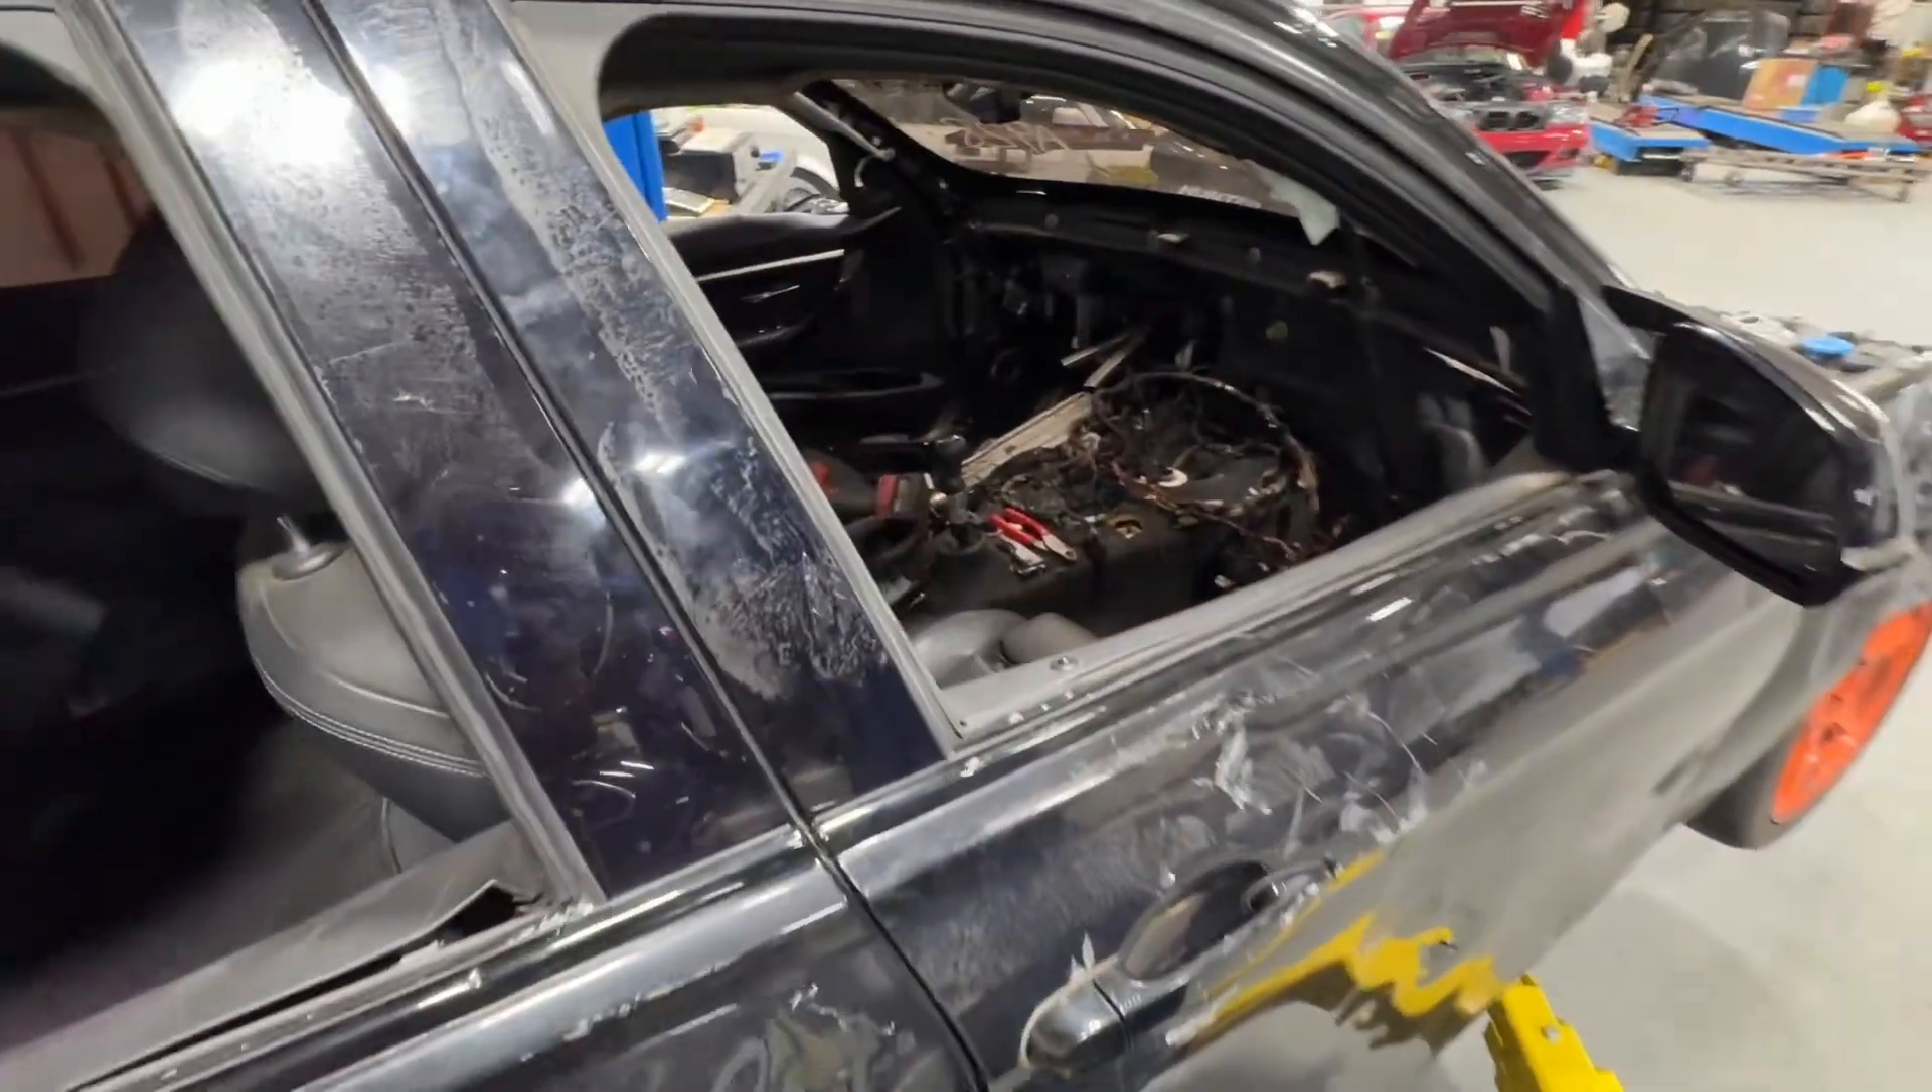We've started to remove a lot of the internals on this car or electrical internals on this car.